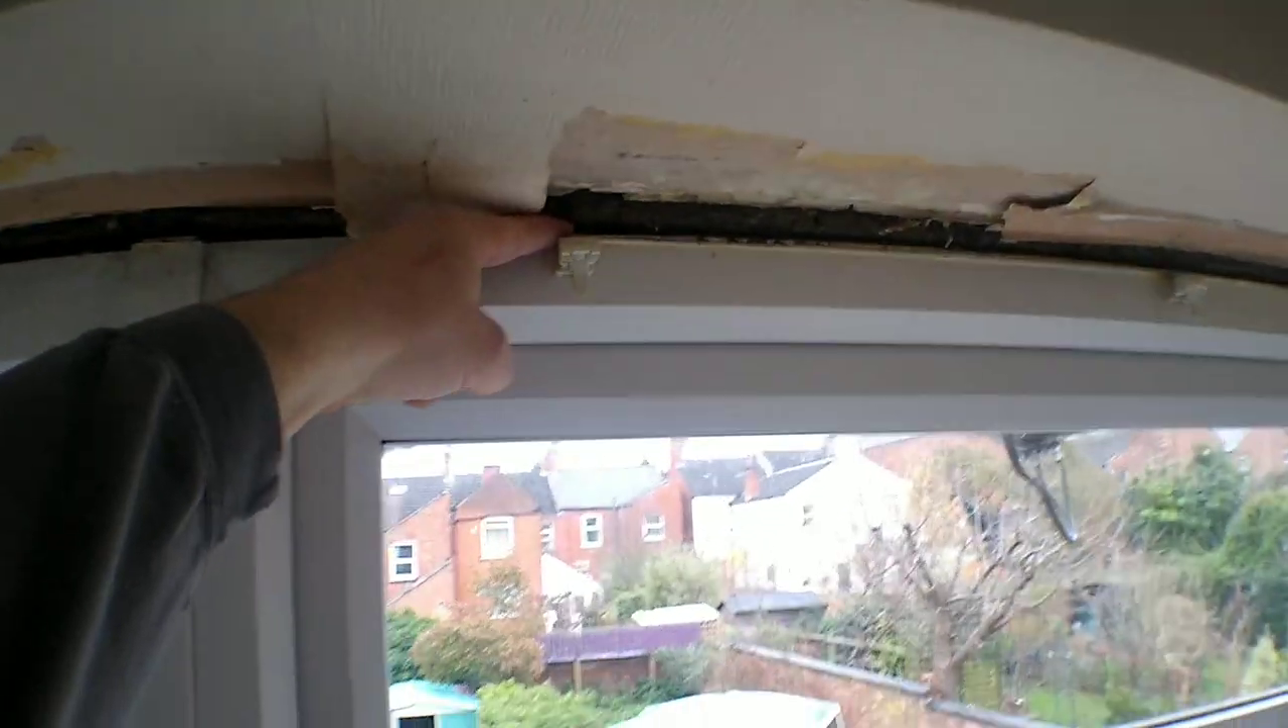You can see here guys we've got a huge gap between the window frame and the brickwork same down here now.